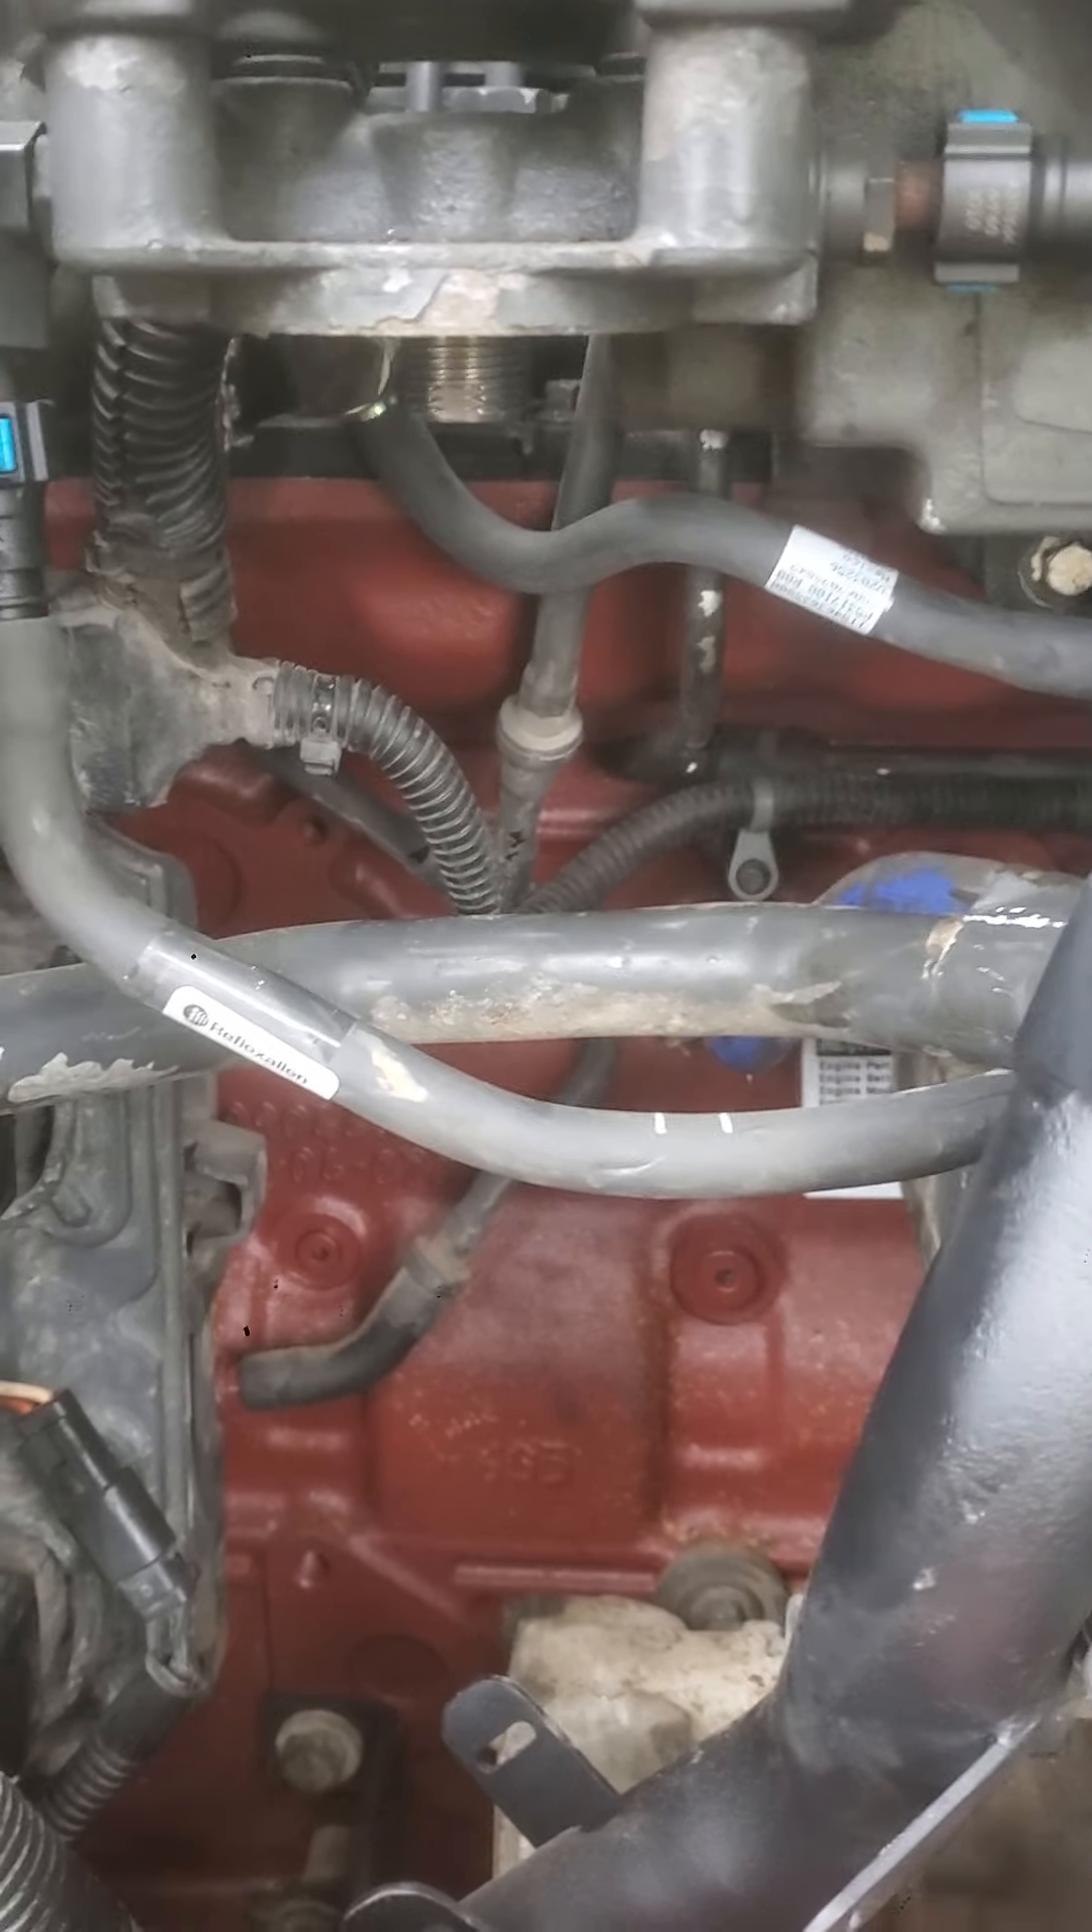Um, obviously I'm missing the fuel filter here. That is, uh, that's going to be coming in this afternoon.